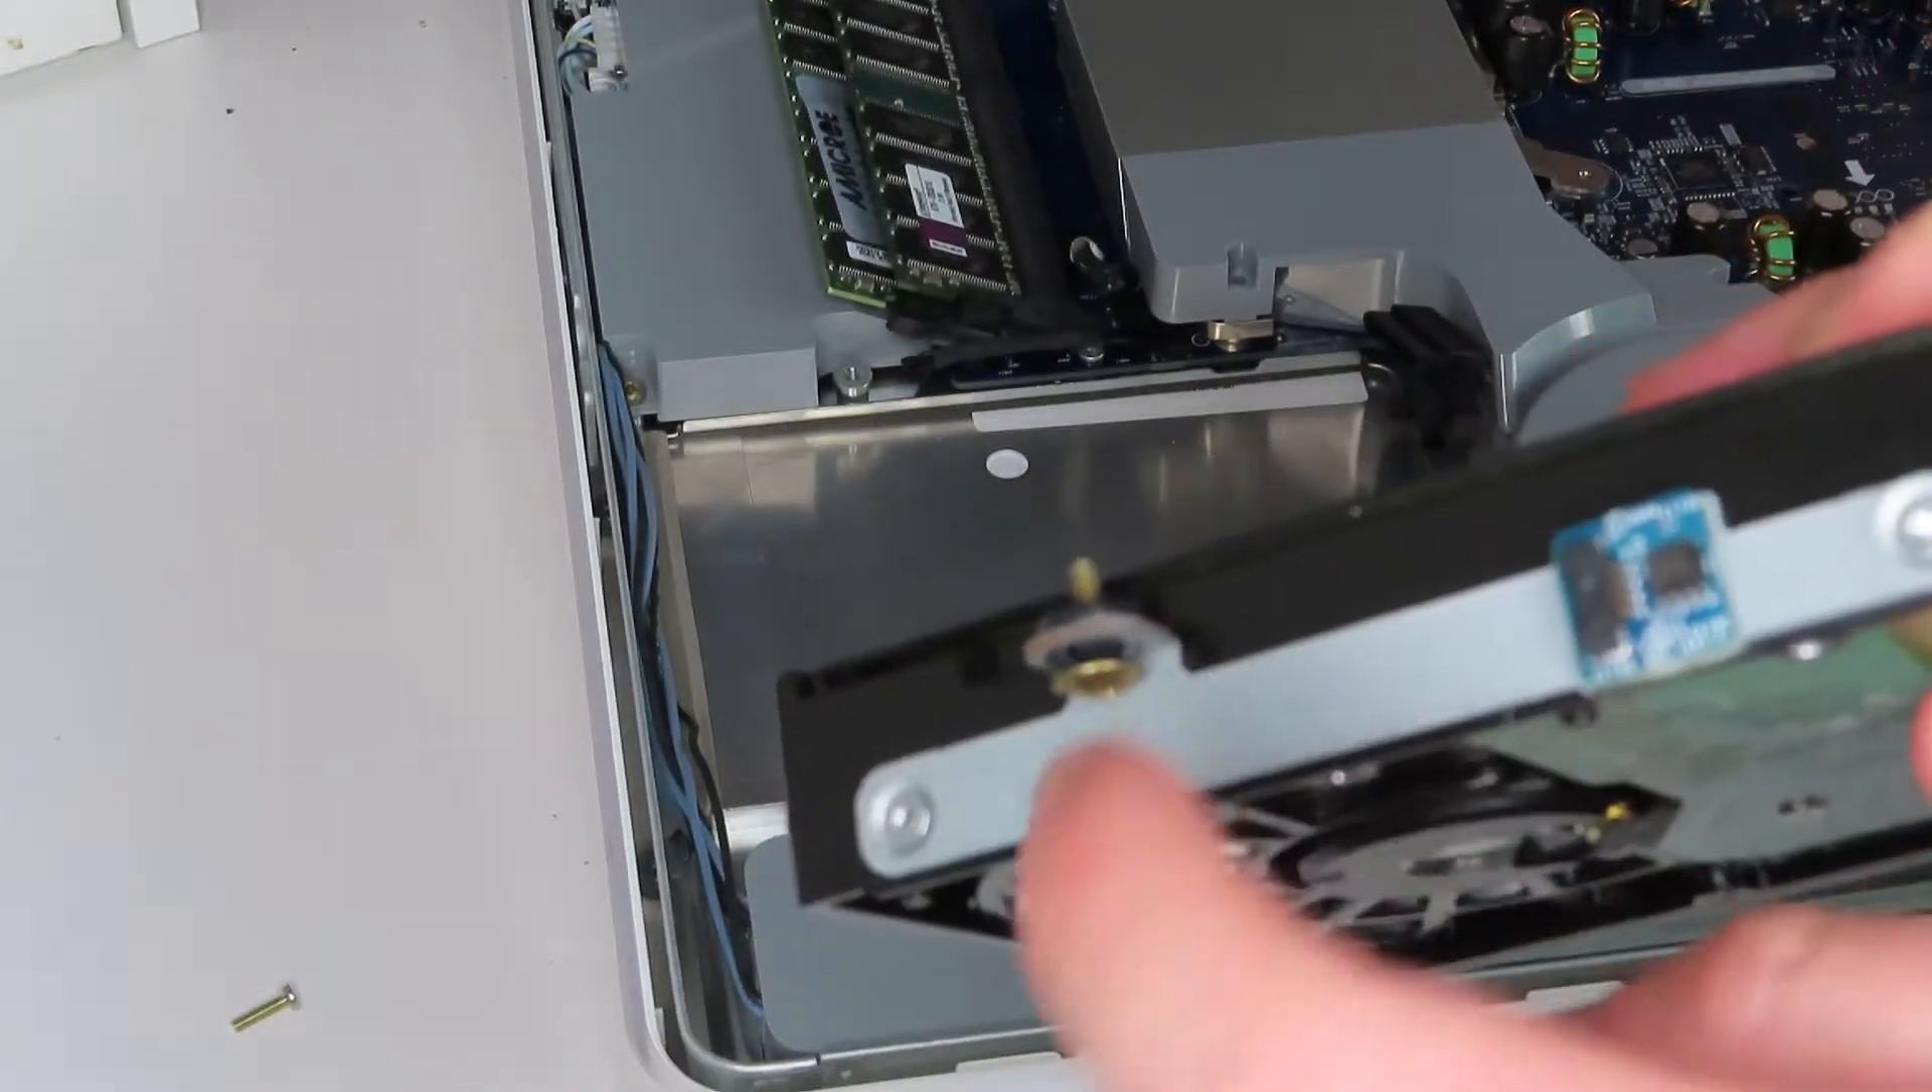So we still have this little sensor on the side of the drive here, so I'm going to take this off and put it back in and just kind of let it dangle in there.